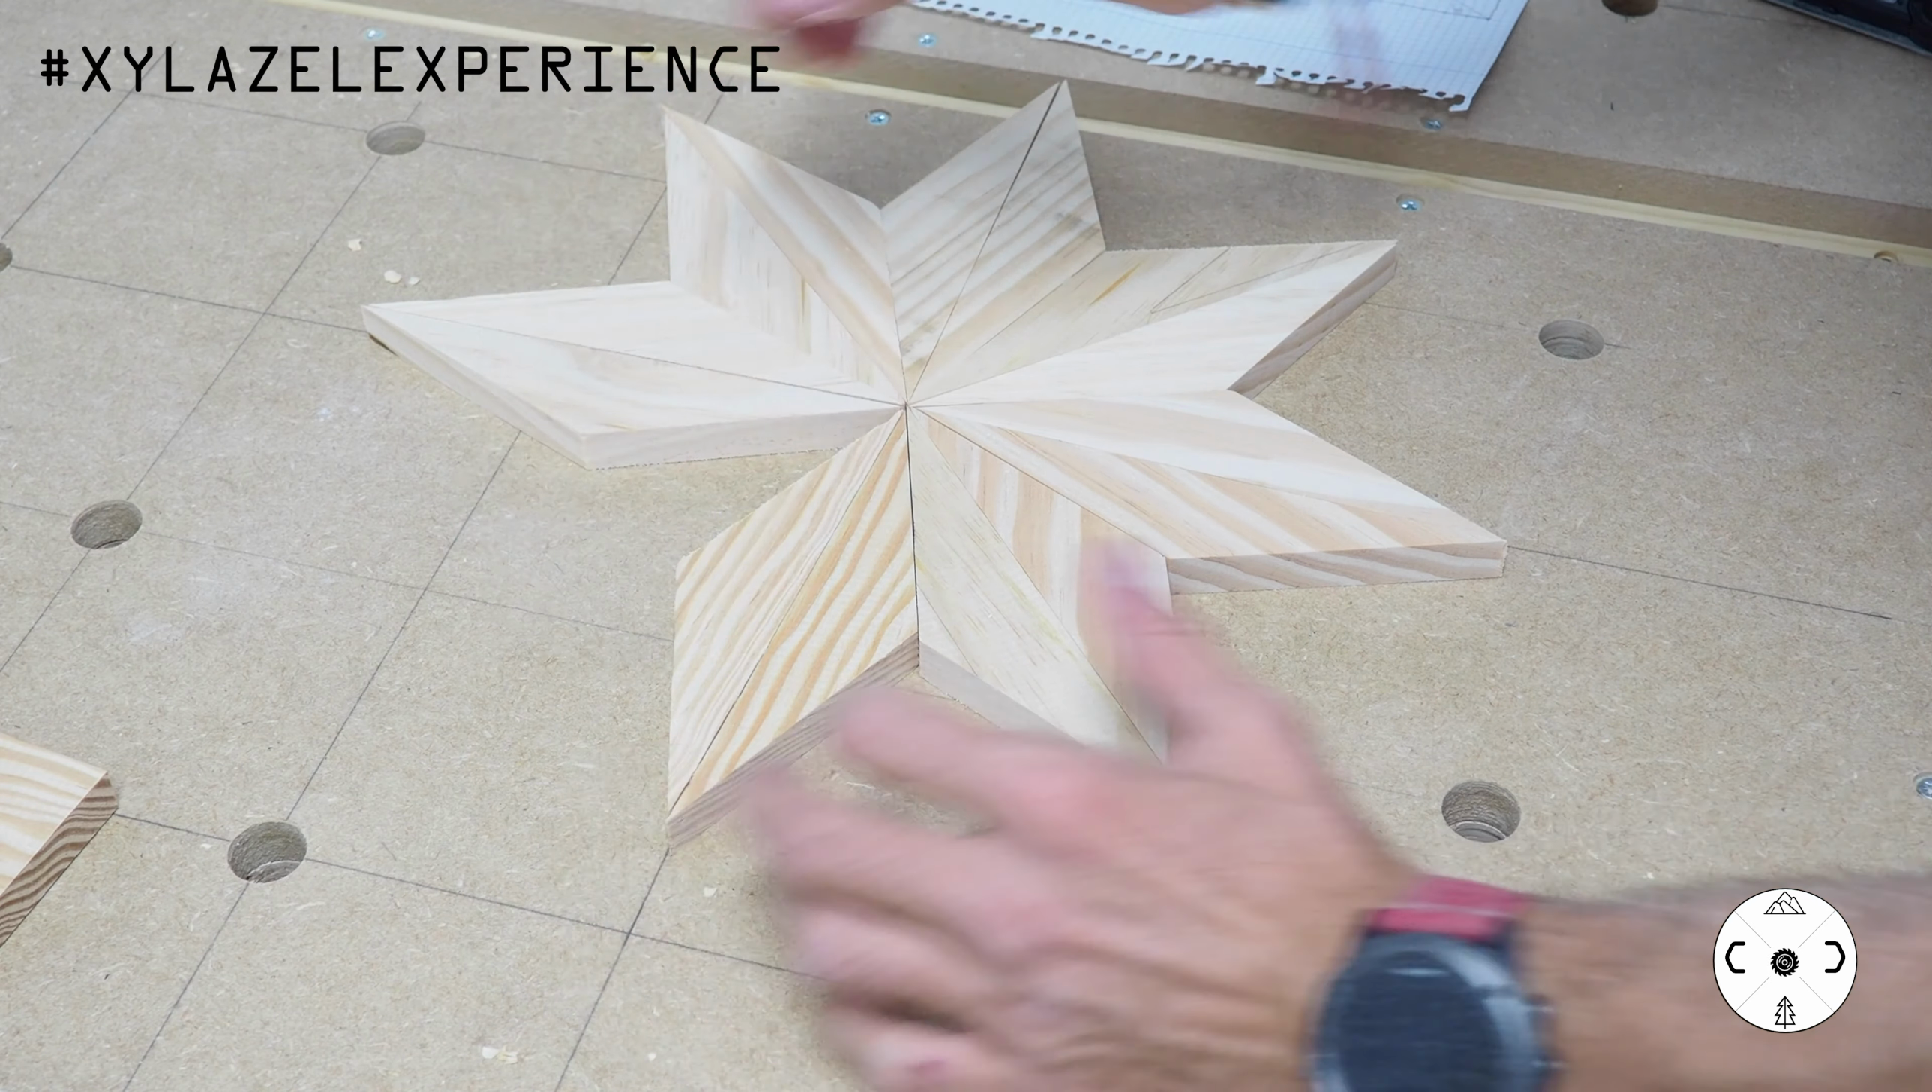En este caso nos falta un pétalo.